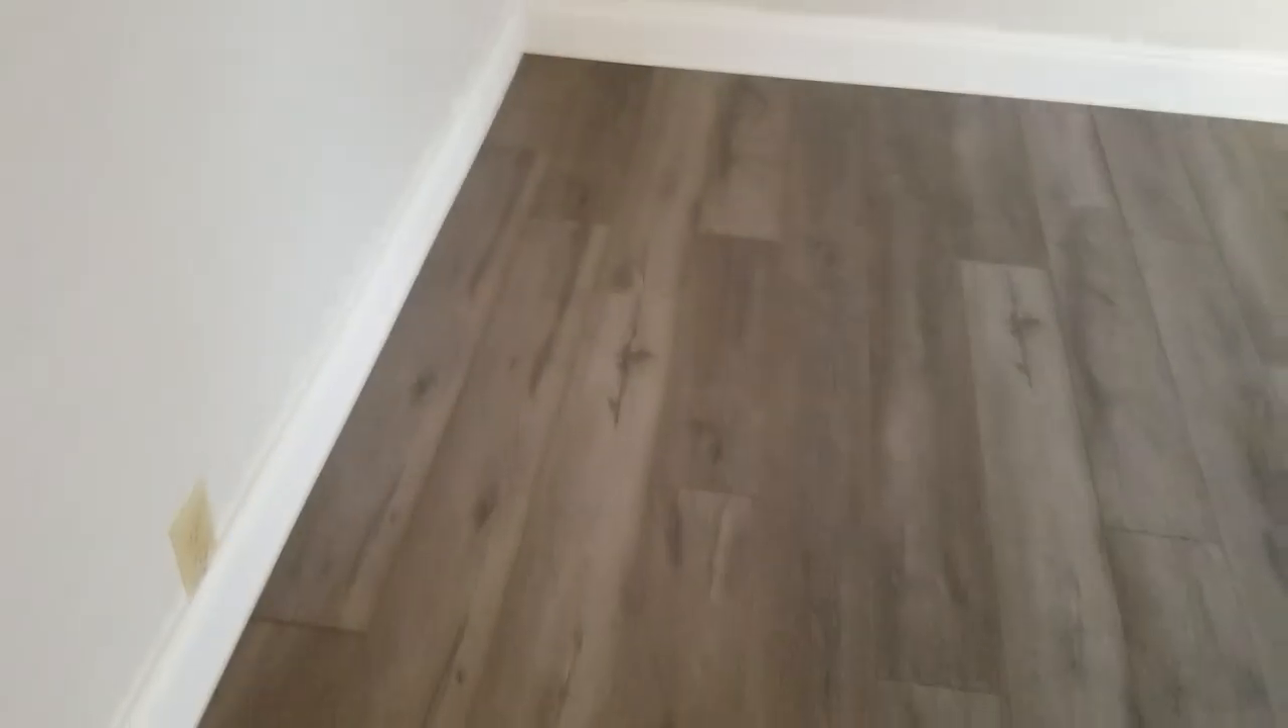And then as you see here, we've installed the baseboard.